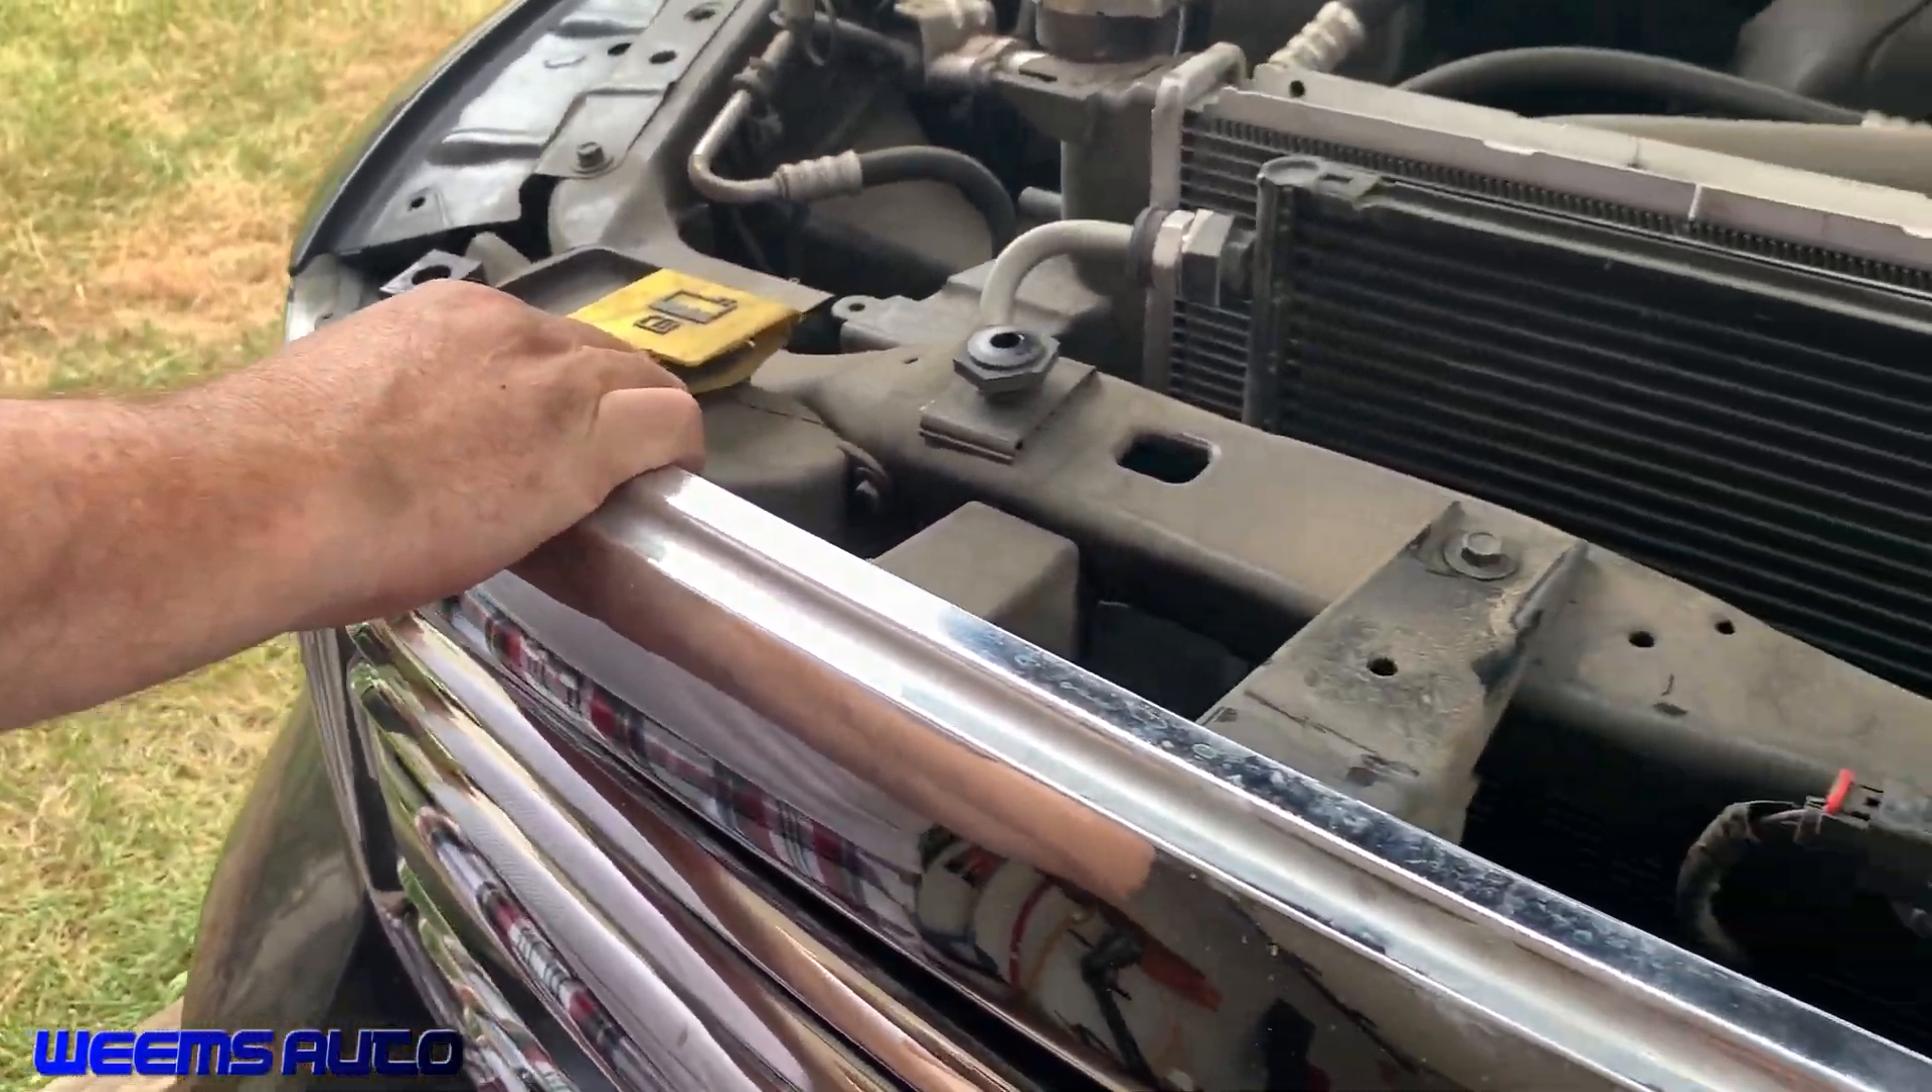All right, so our grill's back in place nice and solid.